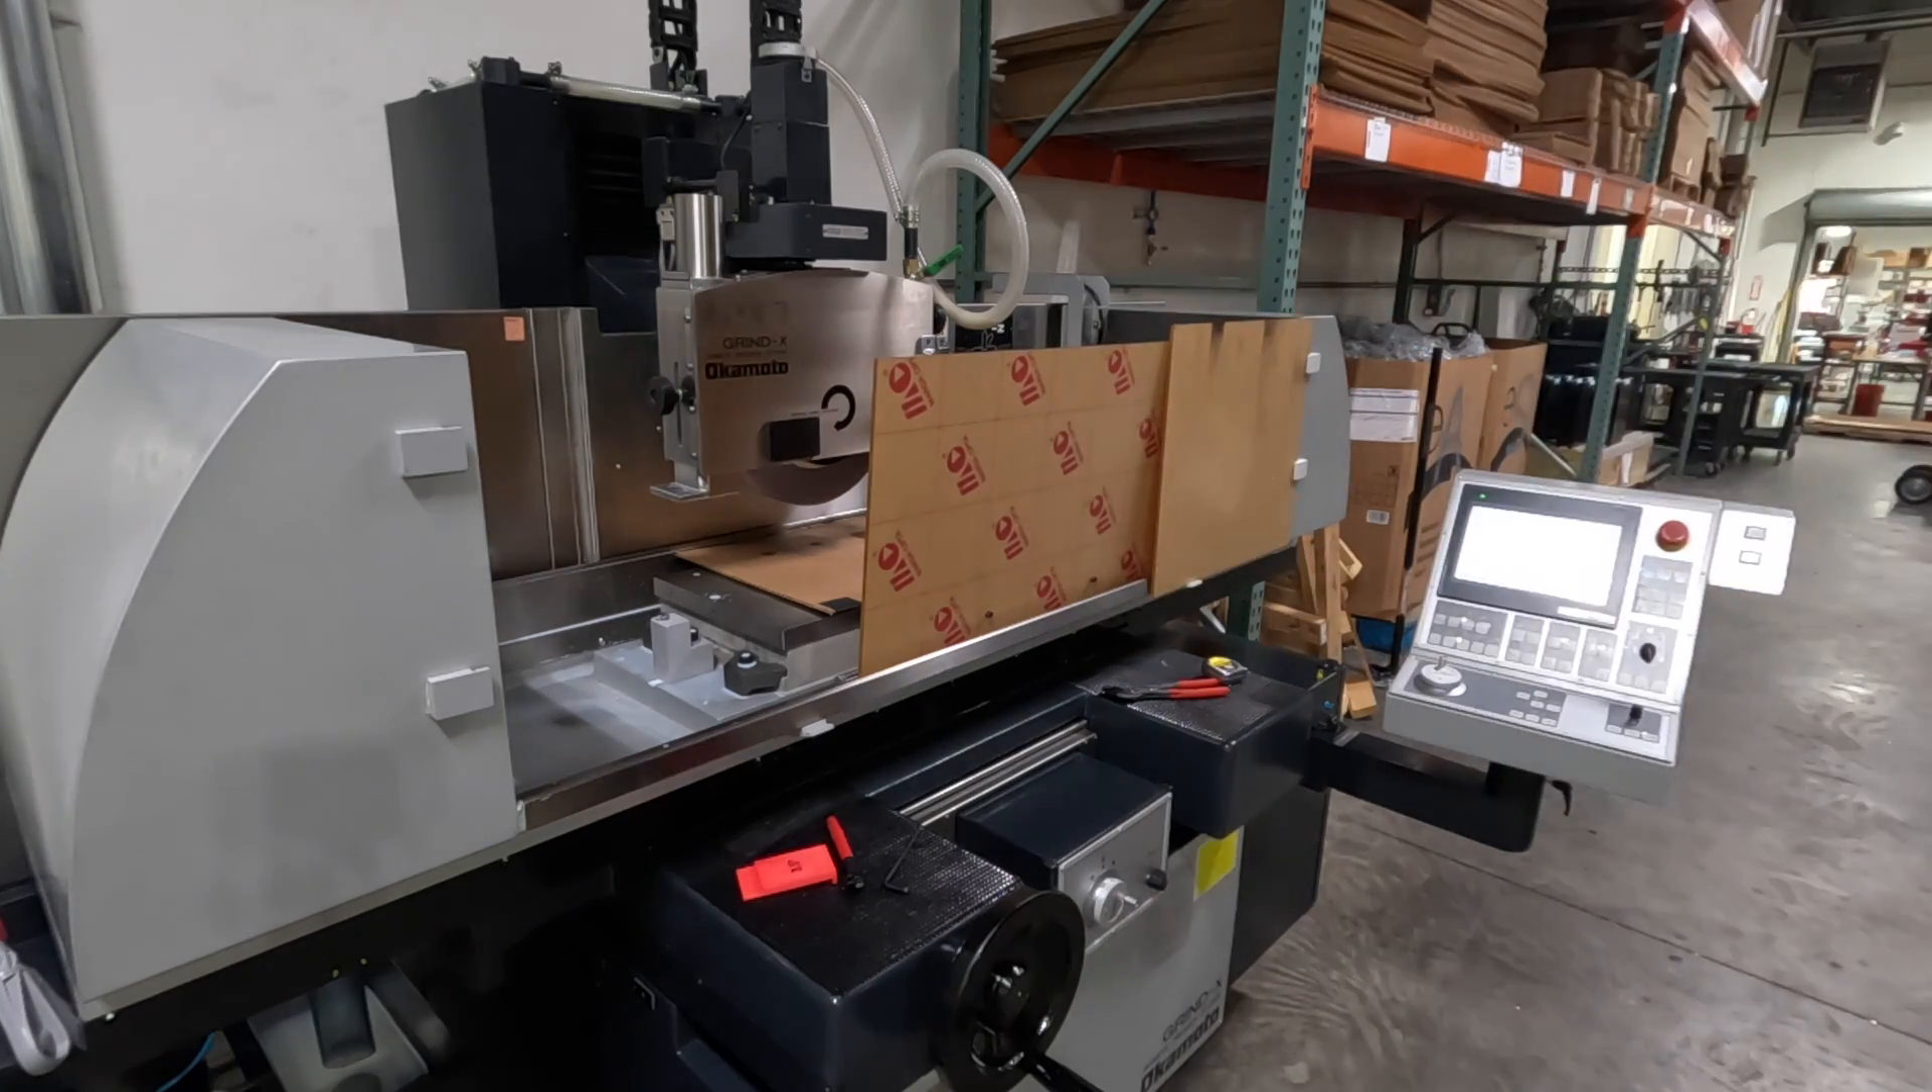Obviously I've not pulled the protective covering yet off the acrylic.